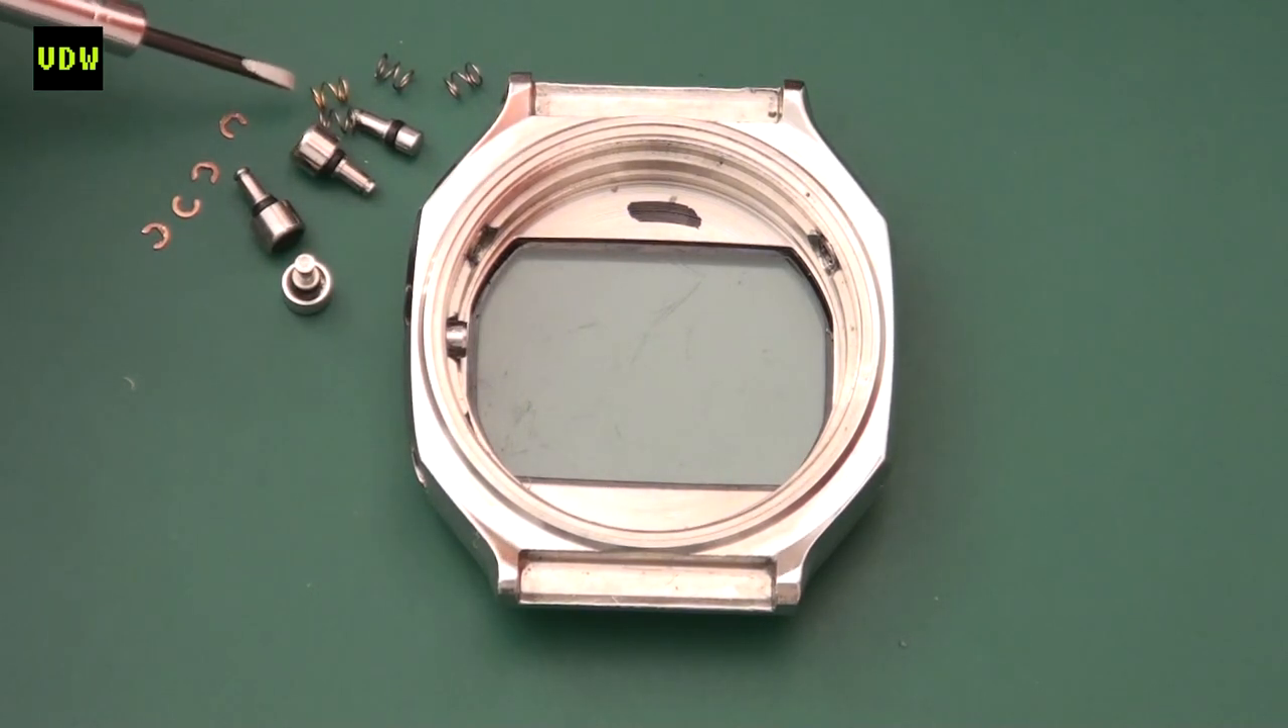Okay so there we have the buttons removed and as you can see they do have springs which I like because that's a sign of quality.